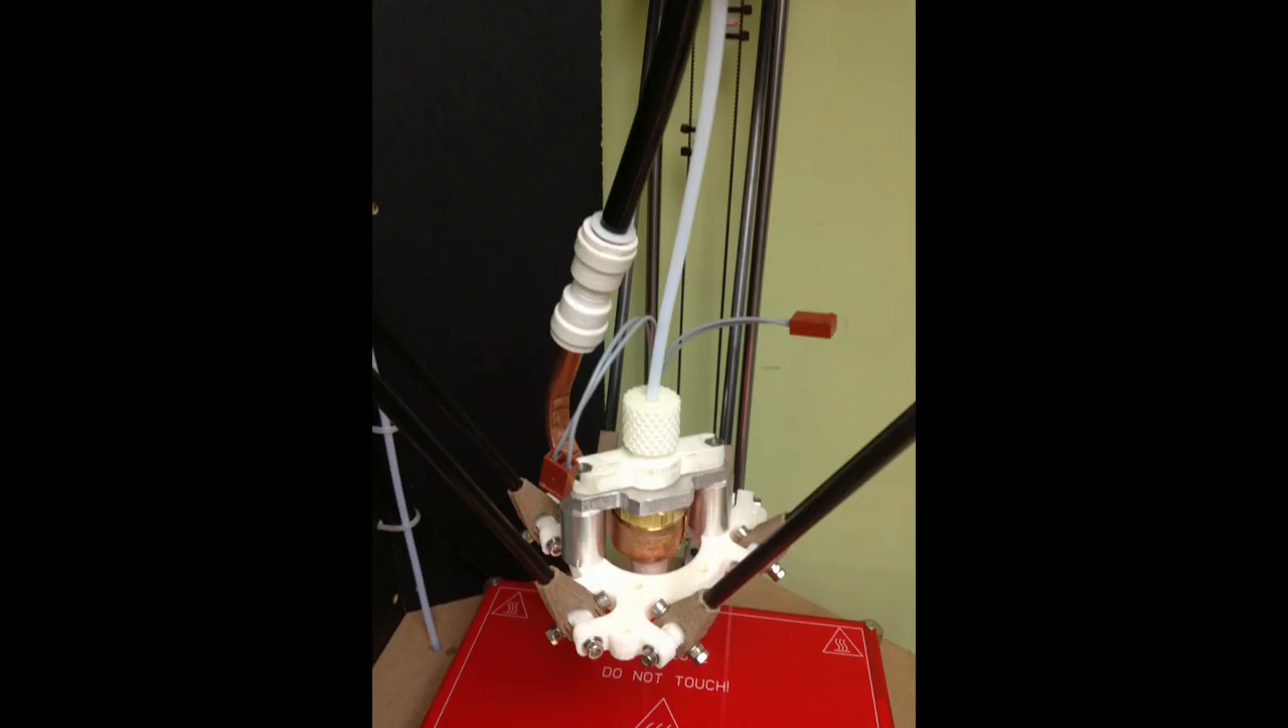So, here you can see I've got the black hose connected with a coupling.